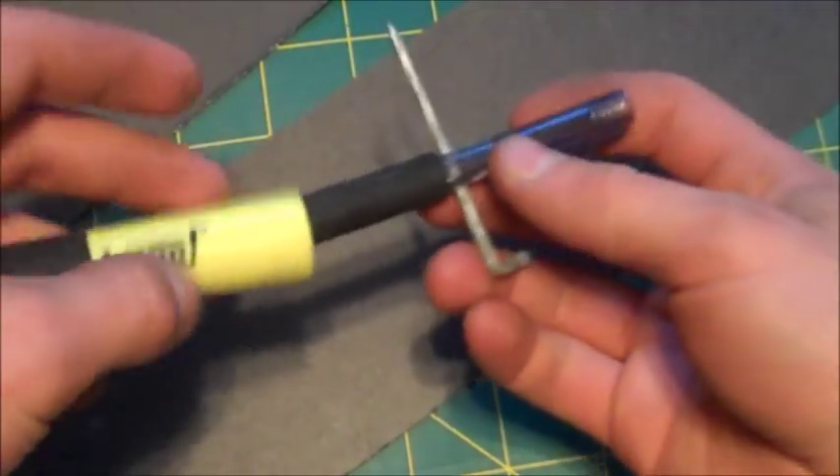Here I have drilled my hole and inserted the nail with a bend in it.